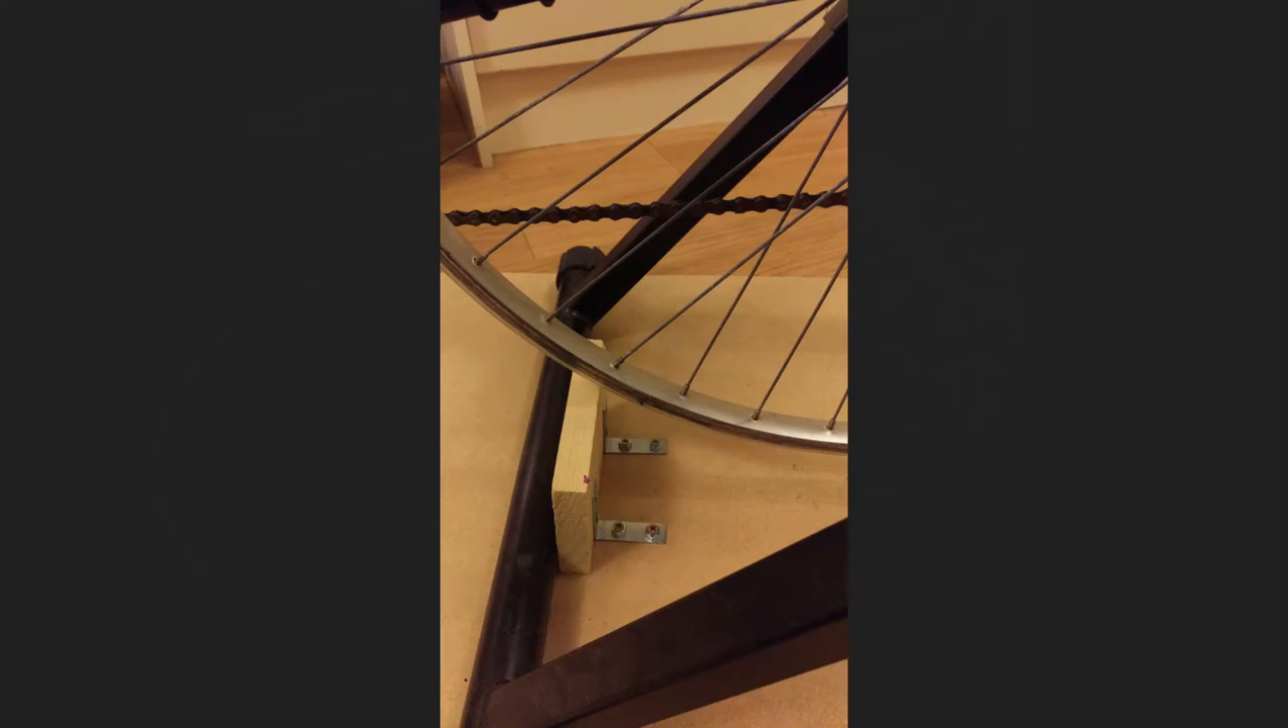Rather than bolting the stand to the base I've put these brackets and this piece of wood in.